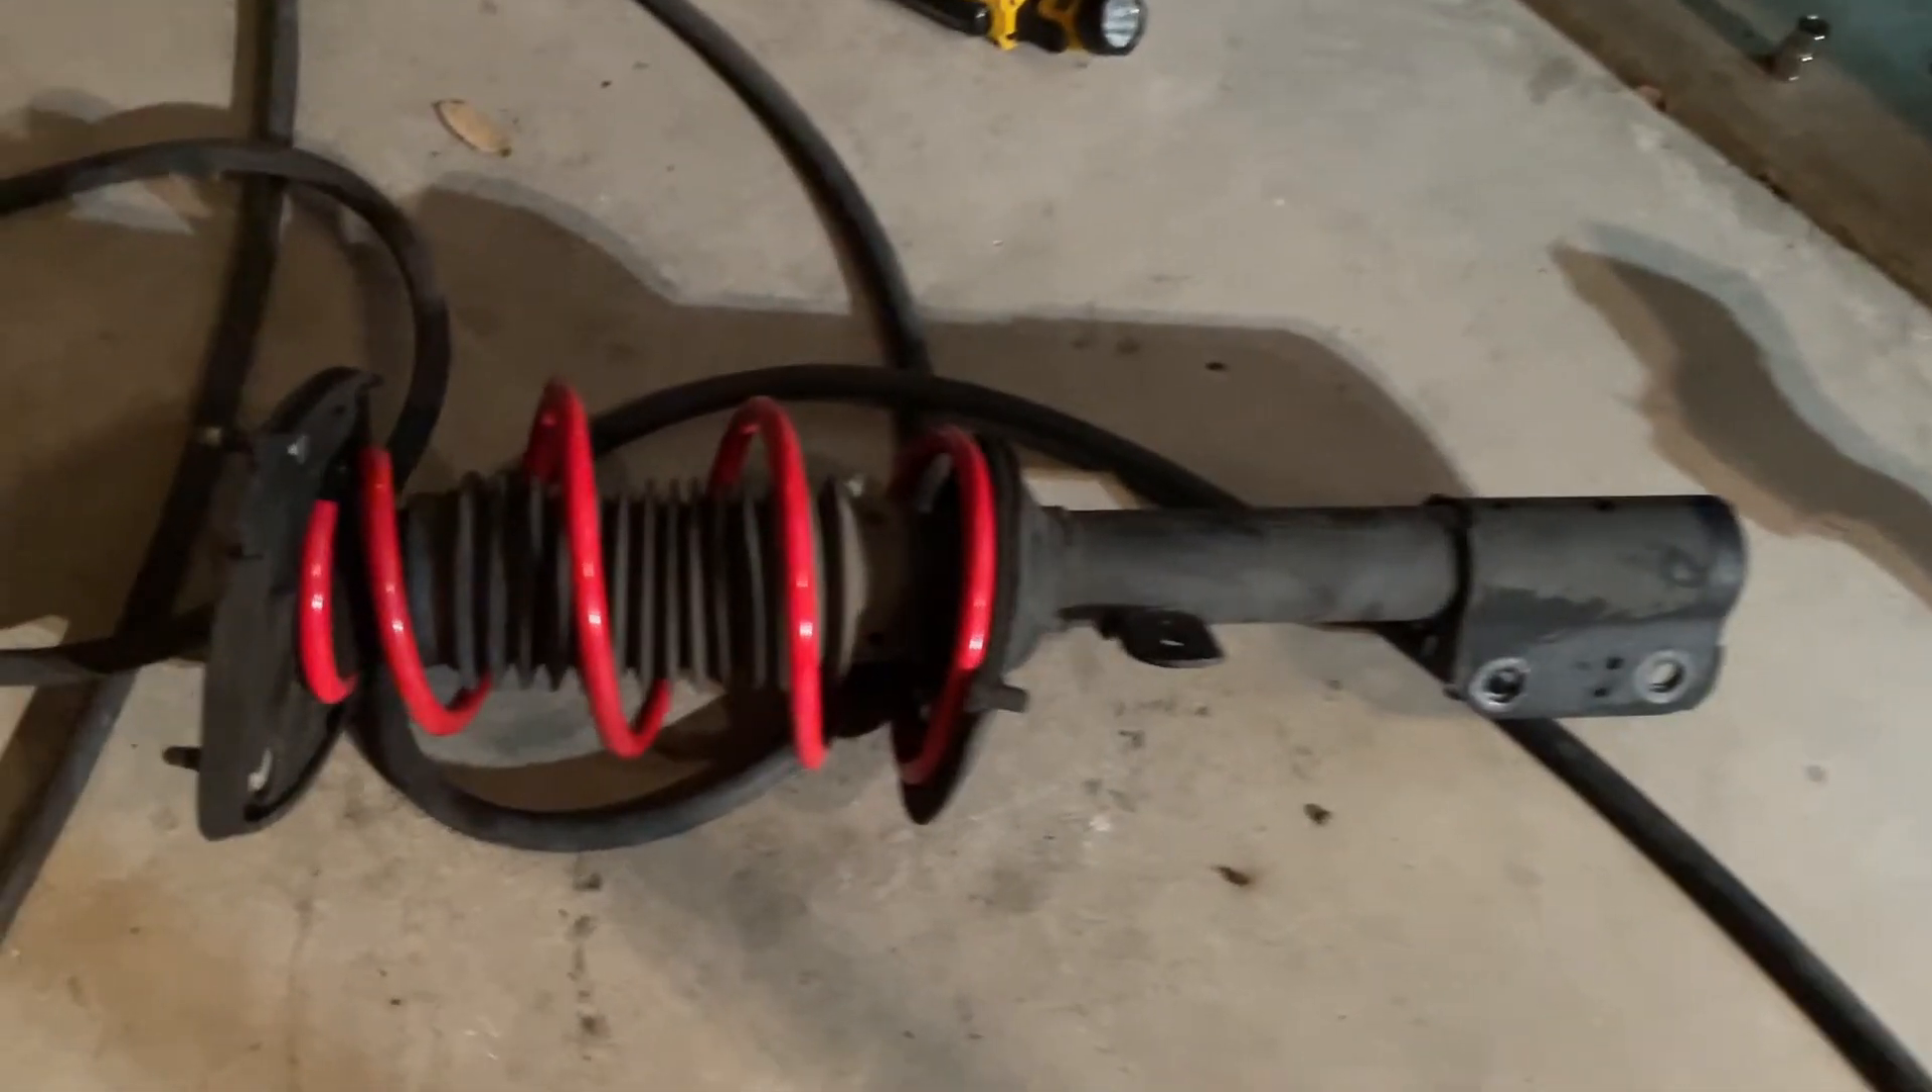So as you see we have the spring completely installed the exact way it needs to be.